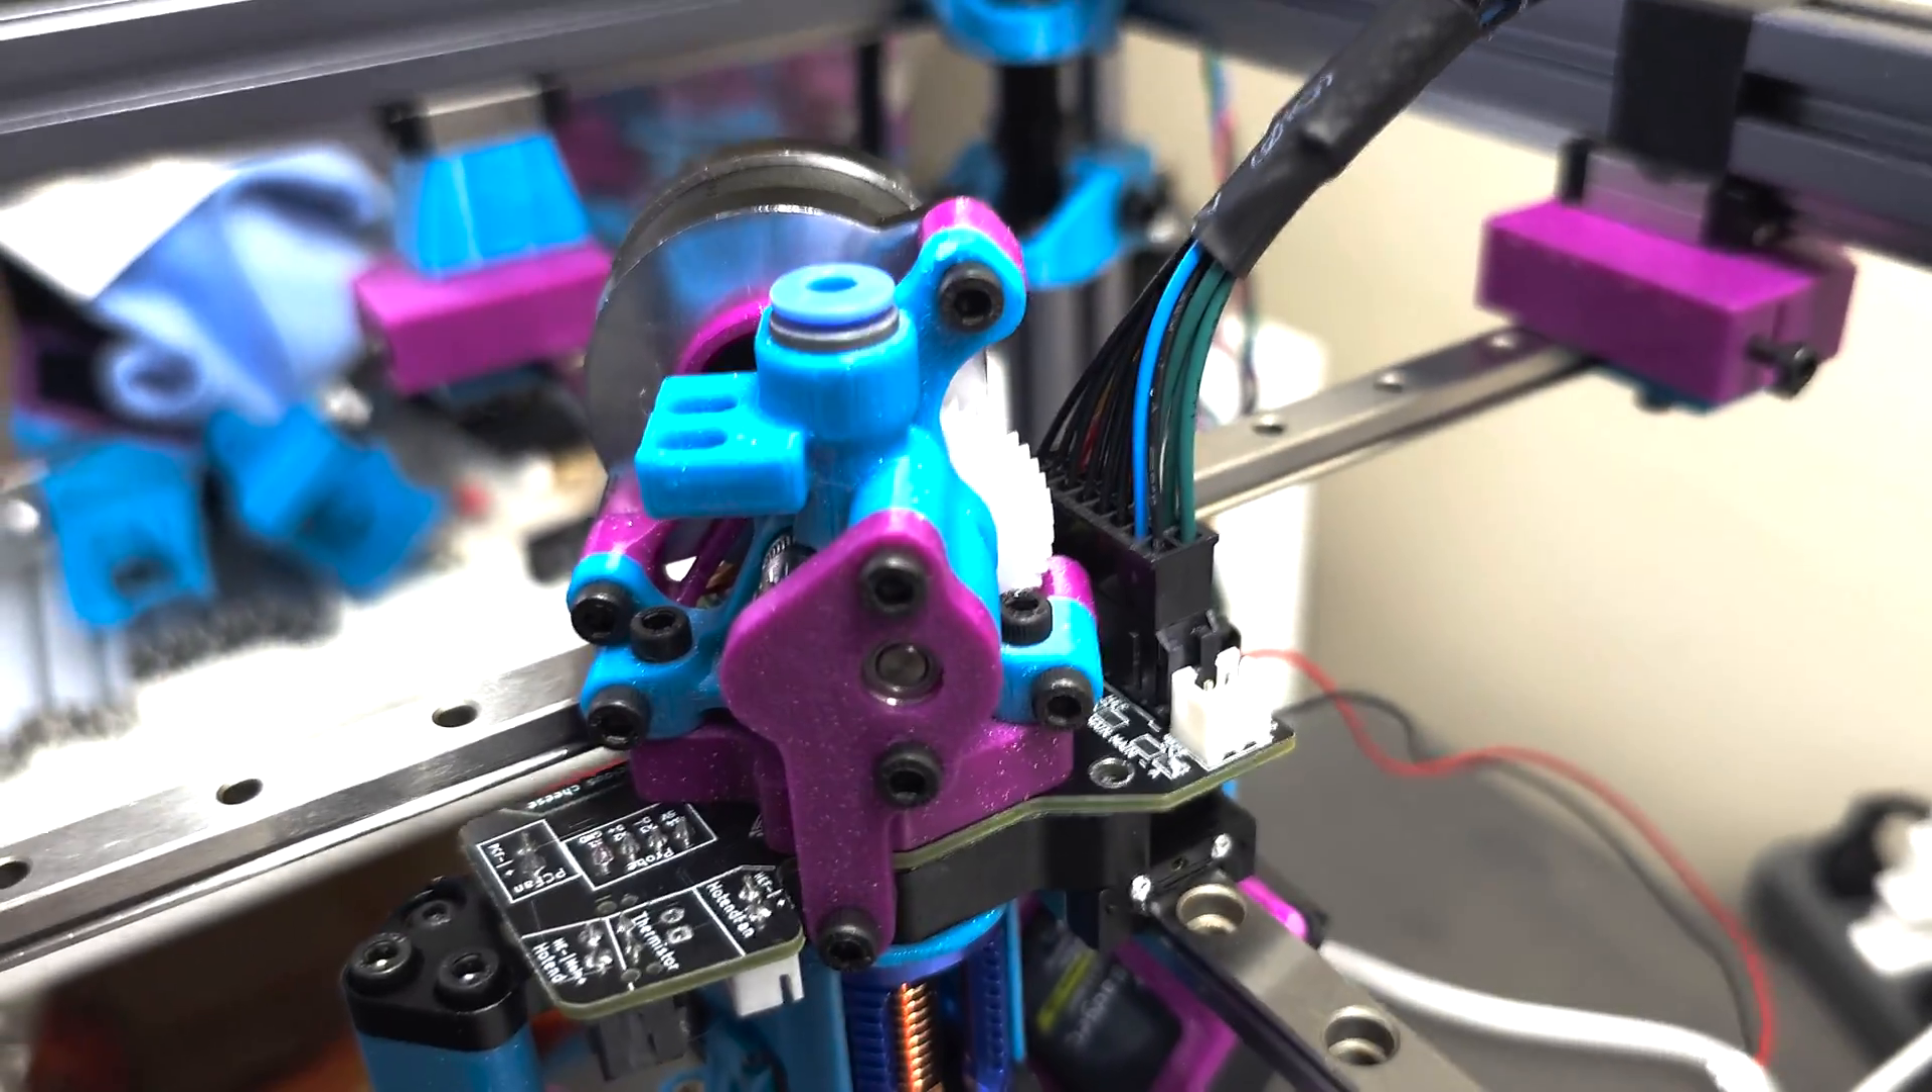And let's take a closer look at this toolhead, all assembled.